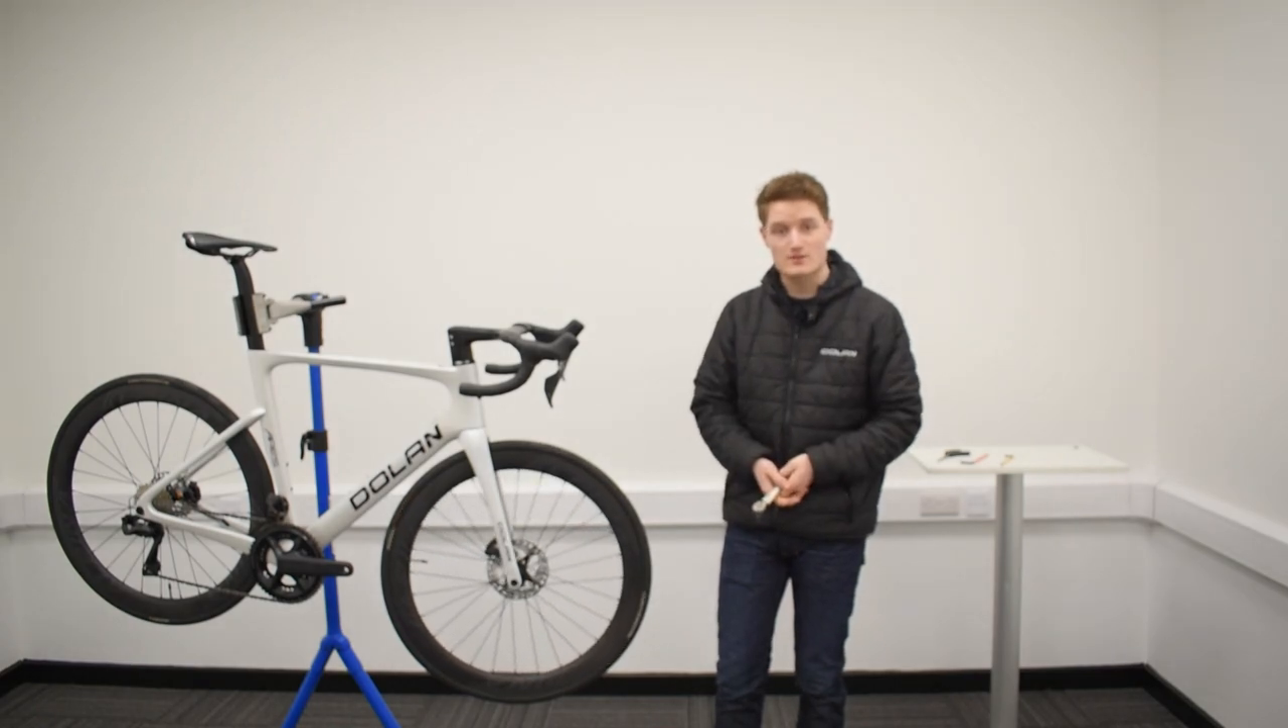And there you go, your front wheel is all attached.